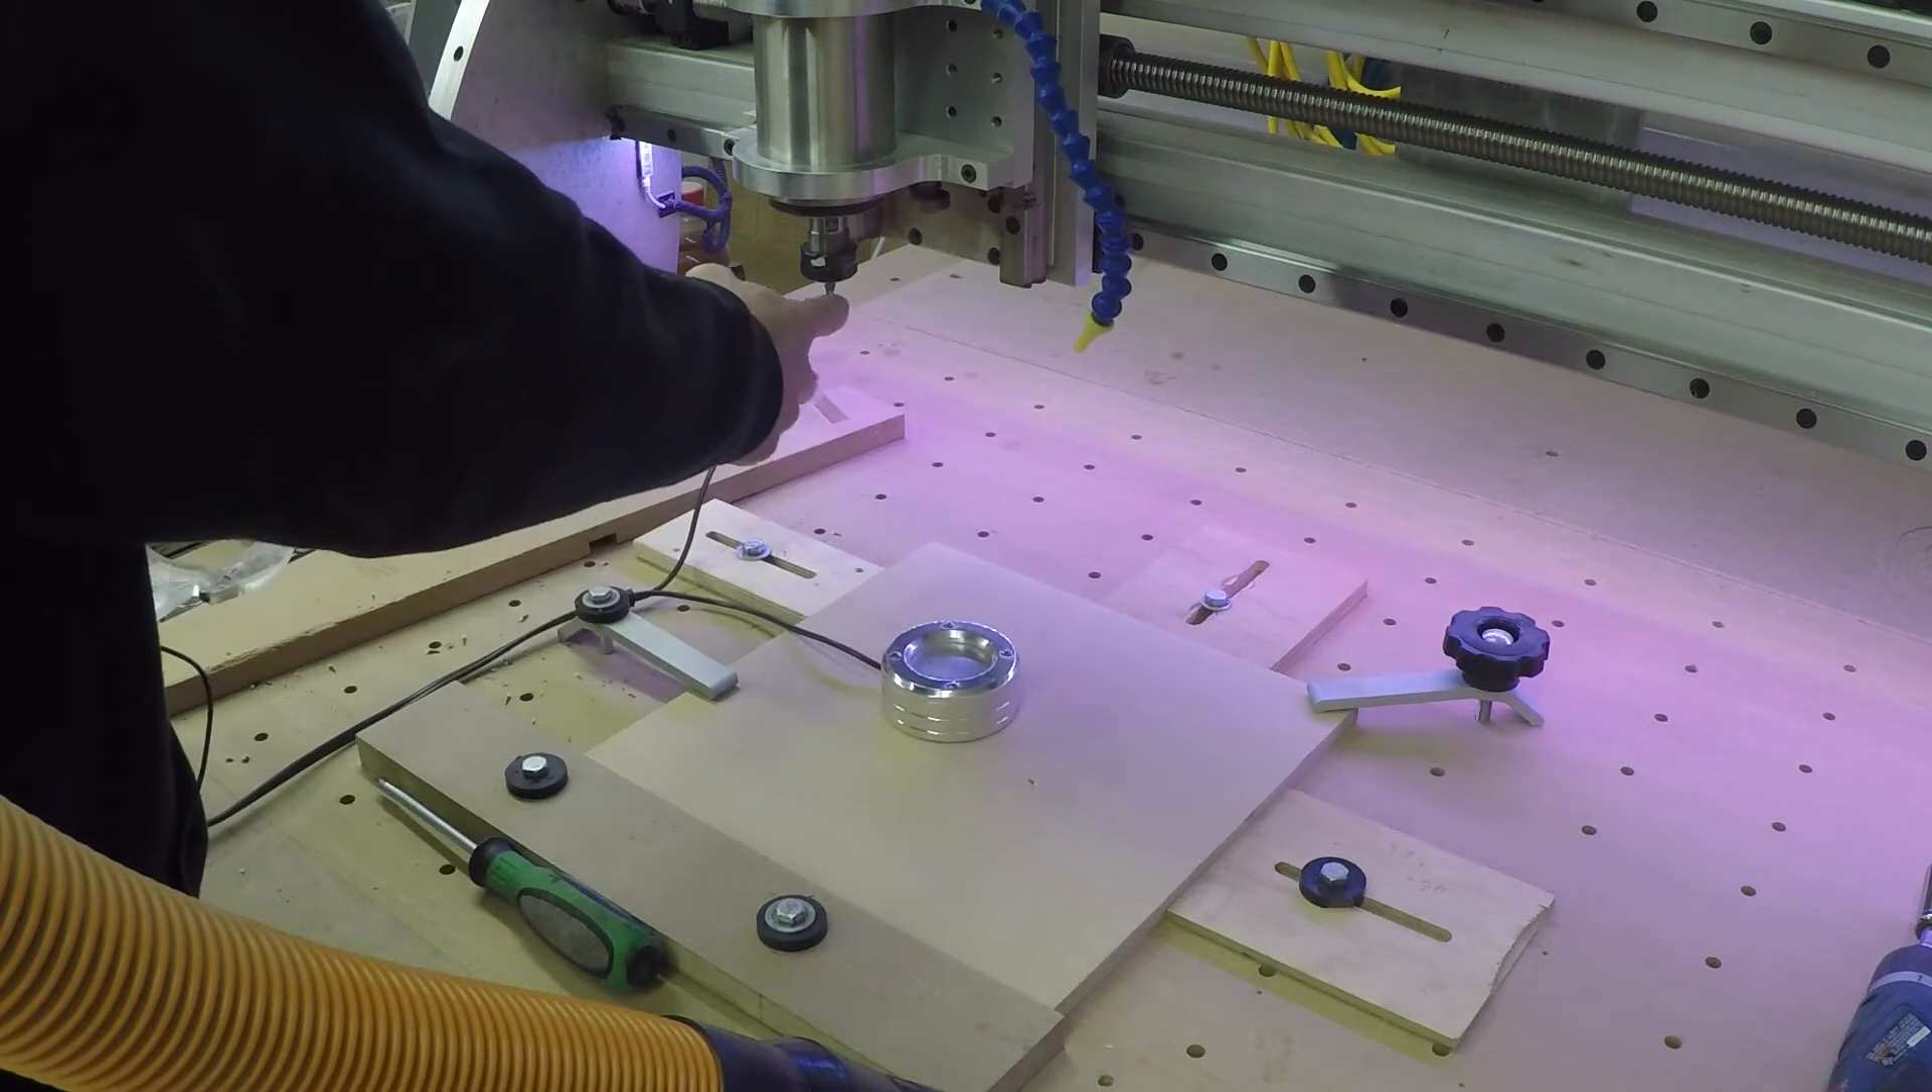So I got a half inch piece of MDF clamp down here.